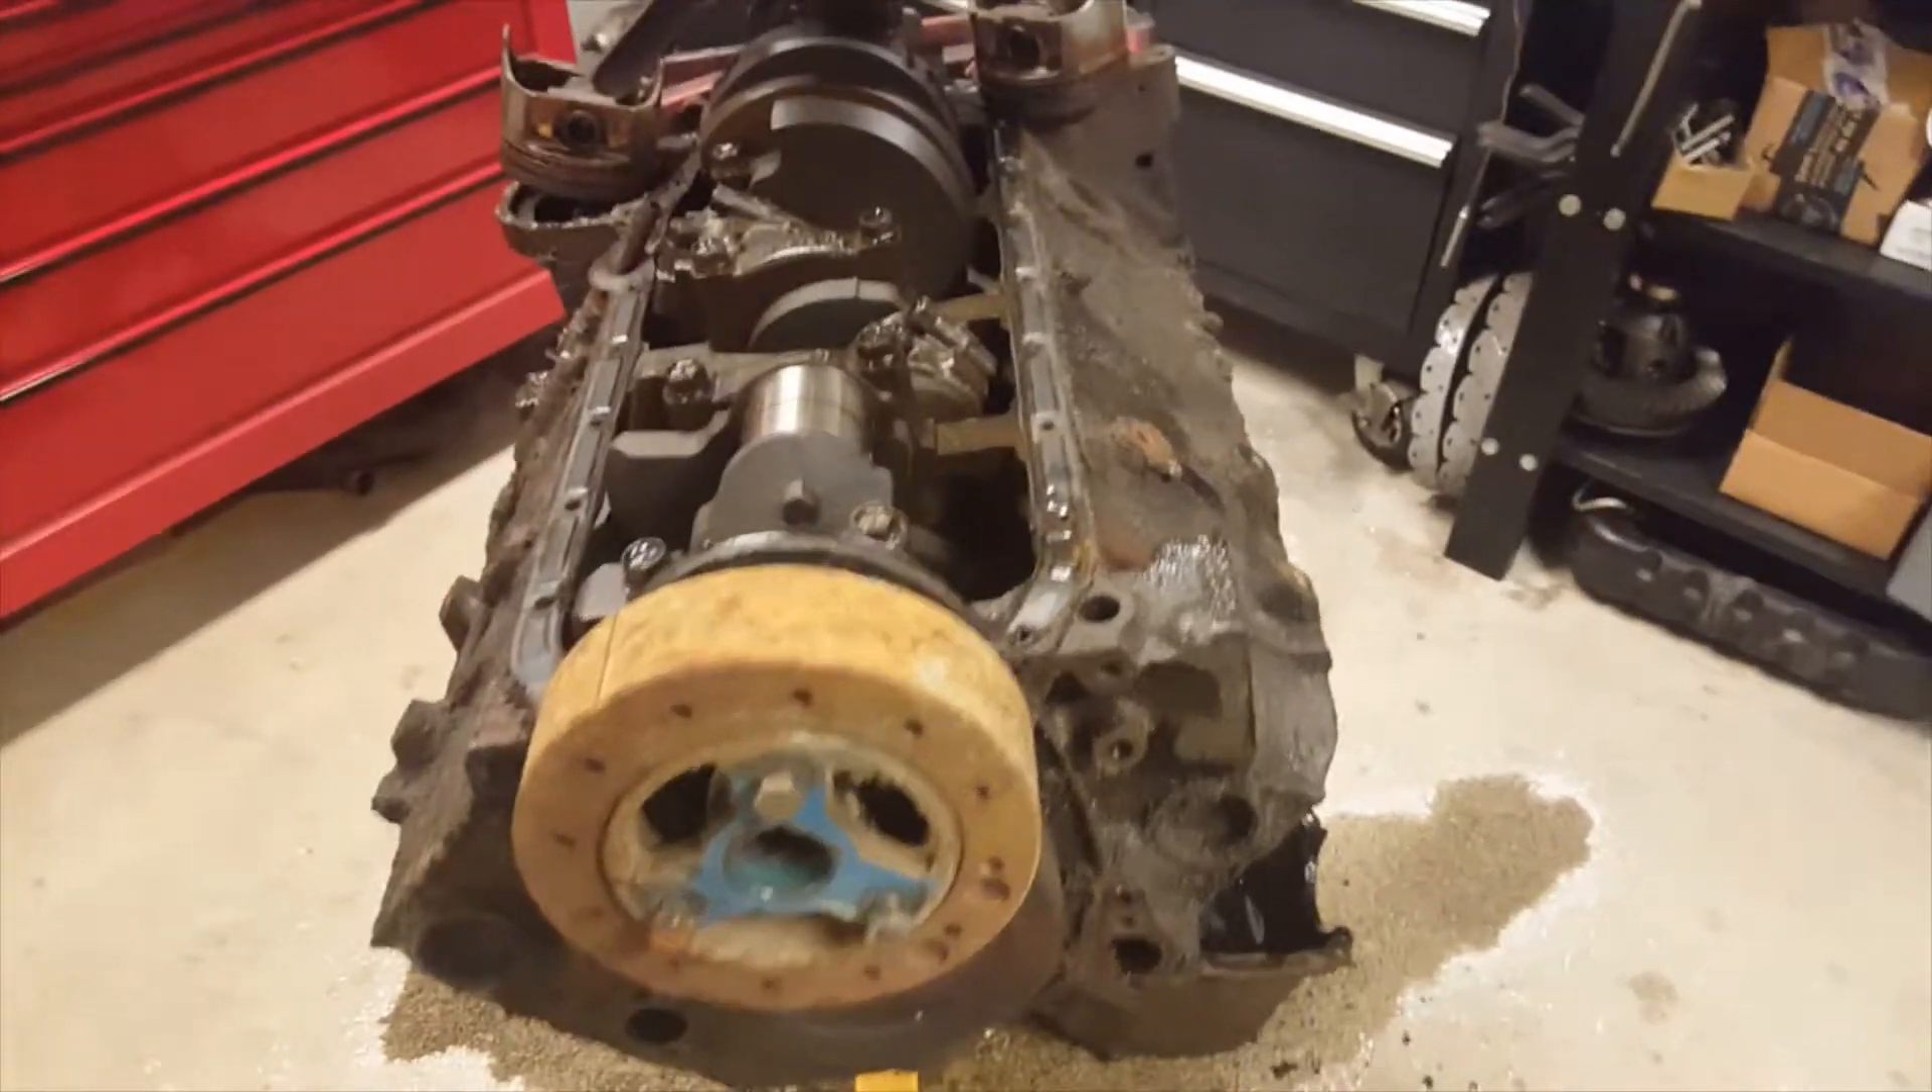All right, we got the oil pan off.